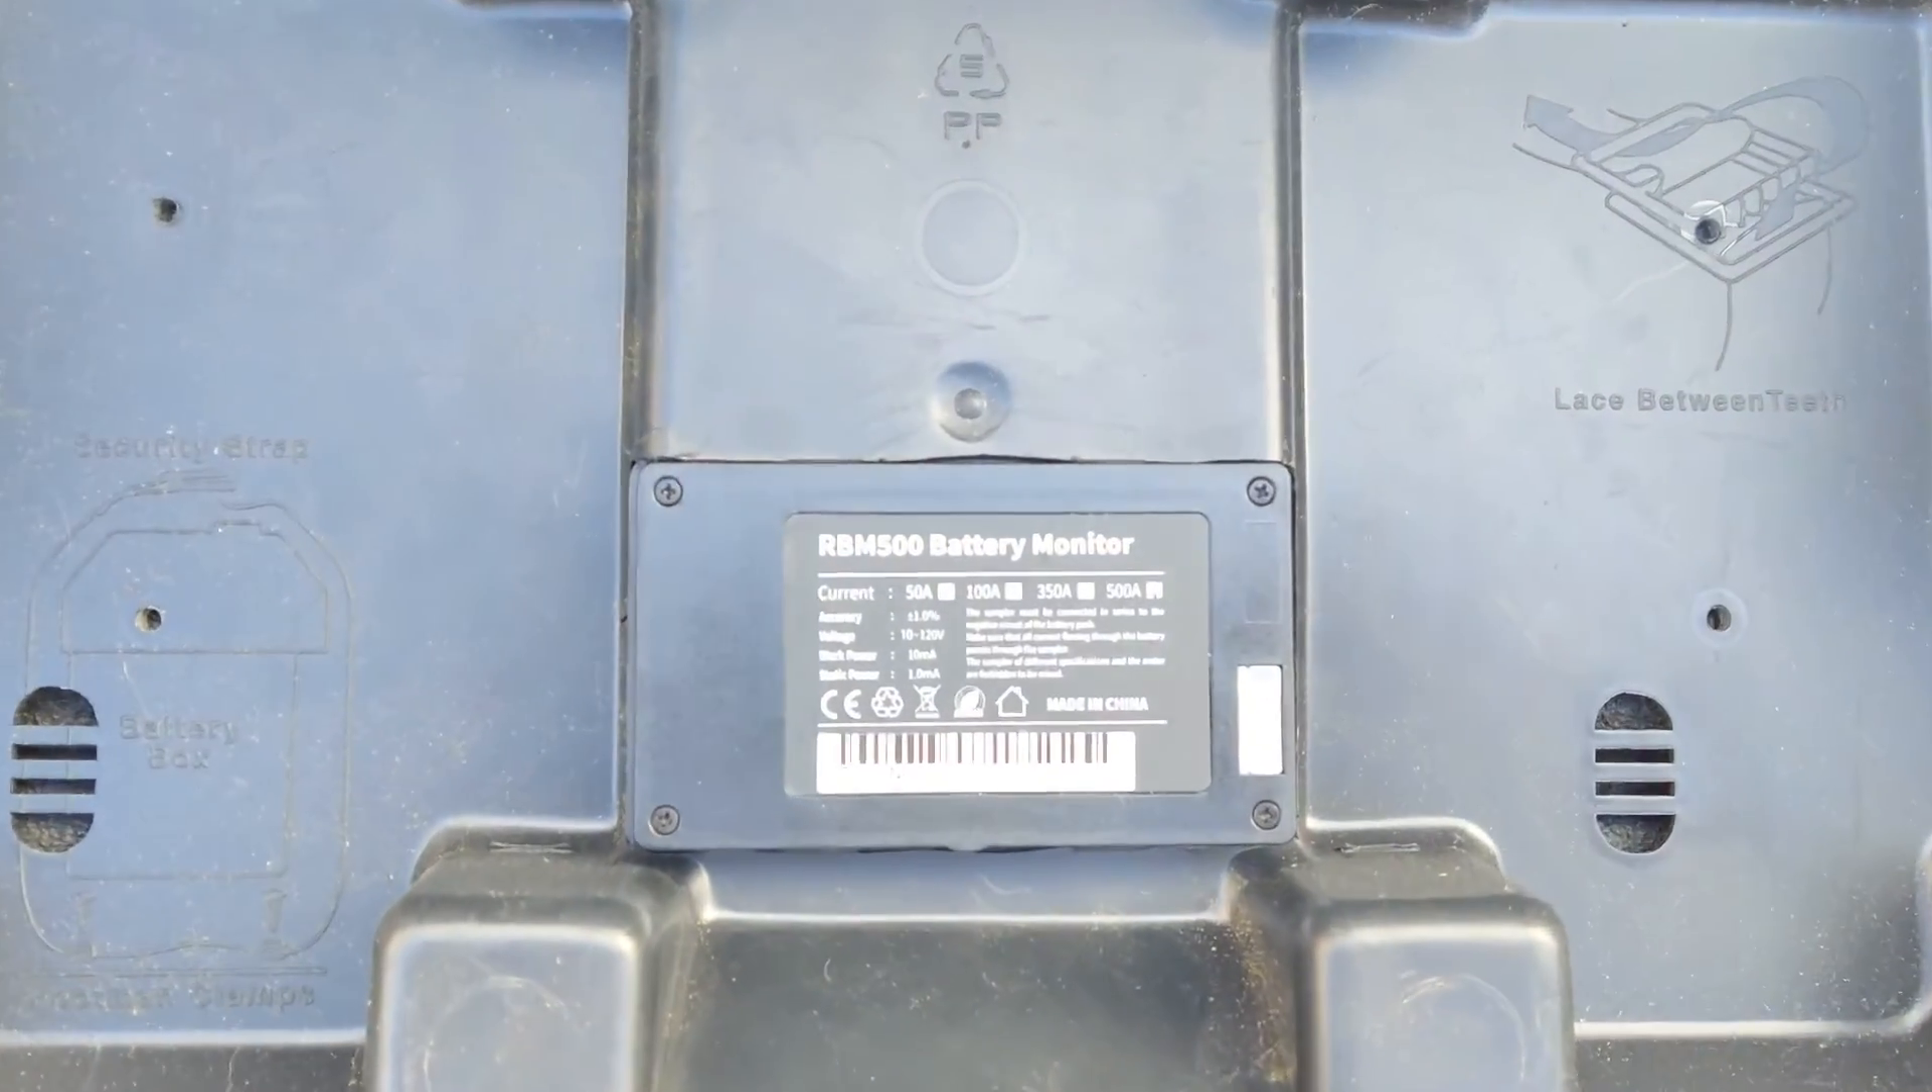This is what the monitor looks like from the inside of the lid after I've cut it out and pressed it in.